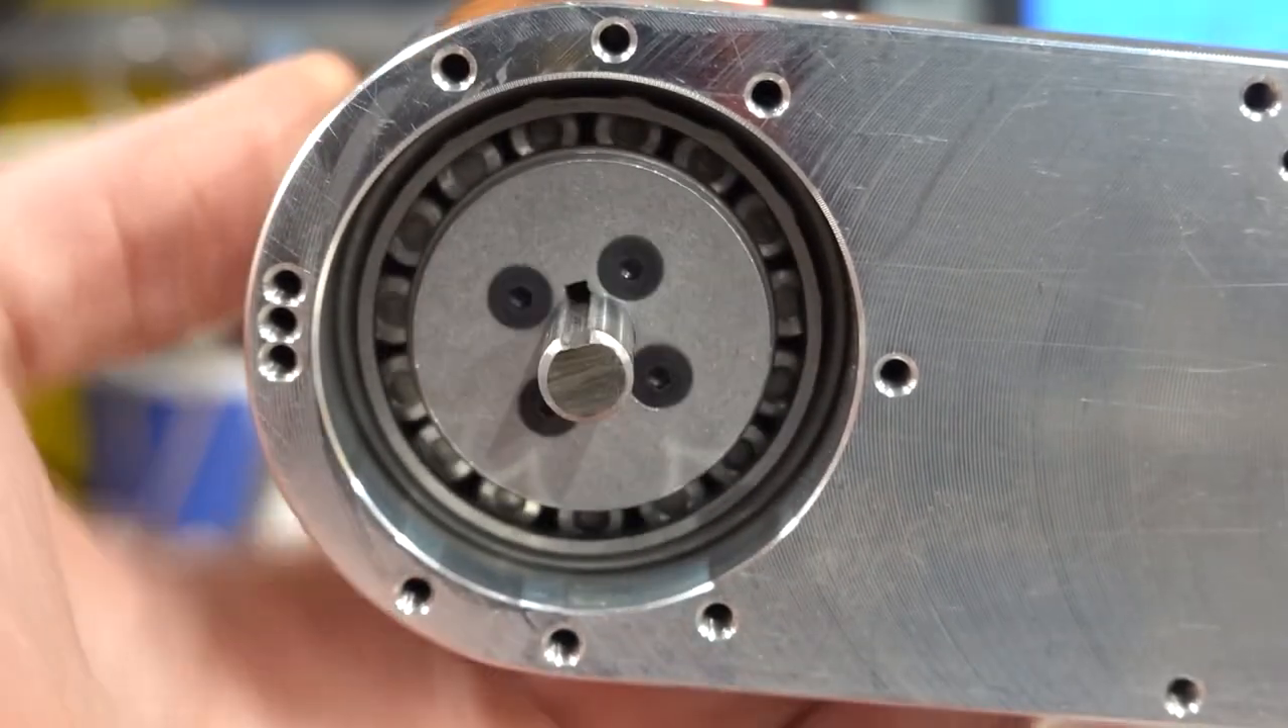We have now made the J3 spindle bearing assembly.